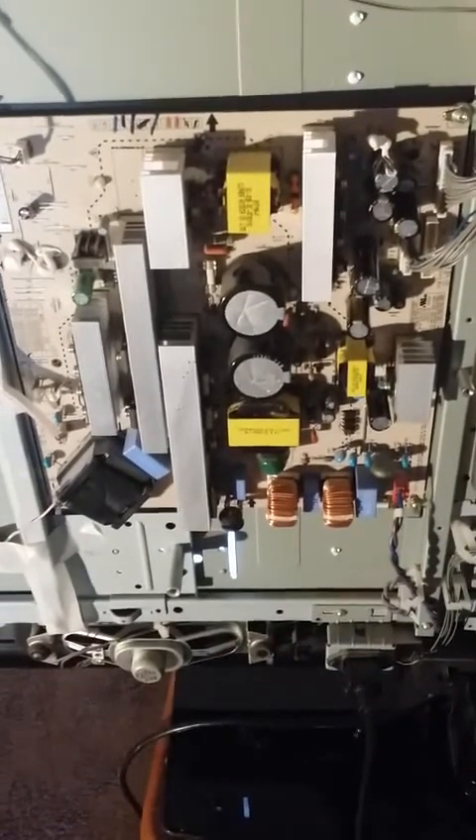Okay, here's the power supply board reinstalled.